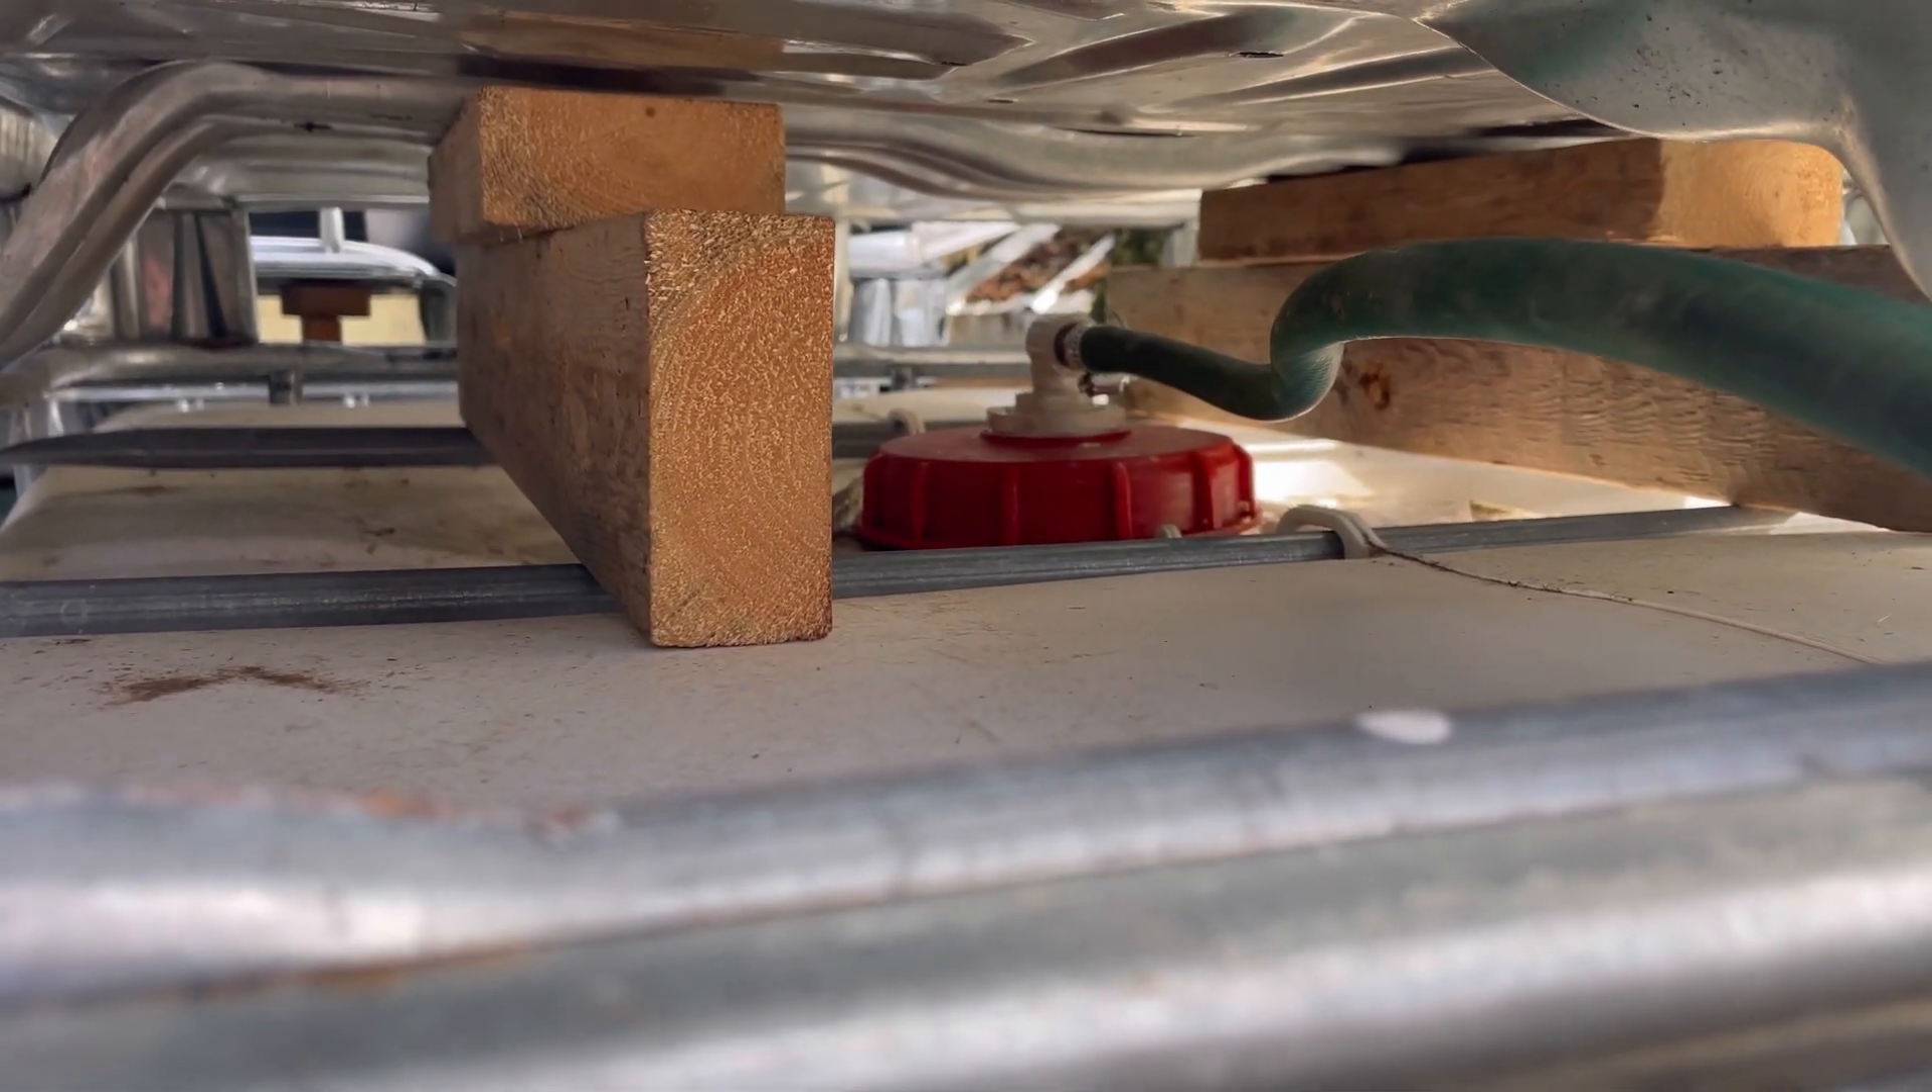One of the problems is, is inside there, there really isn't much clearance between the top of that lid and the bottom of the tank above it, especially when it gets full of water.